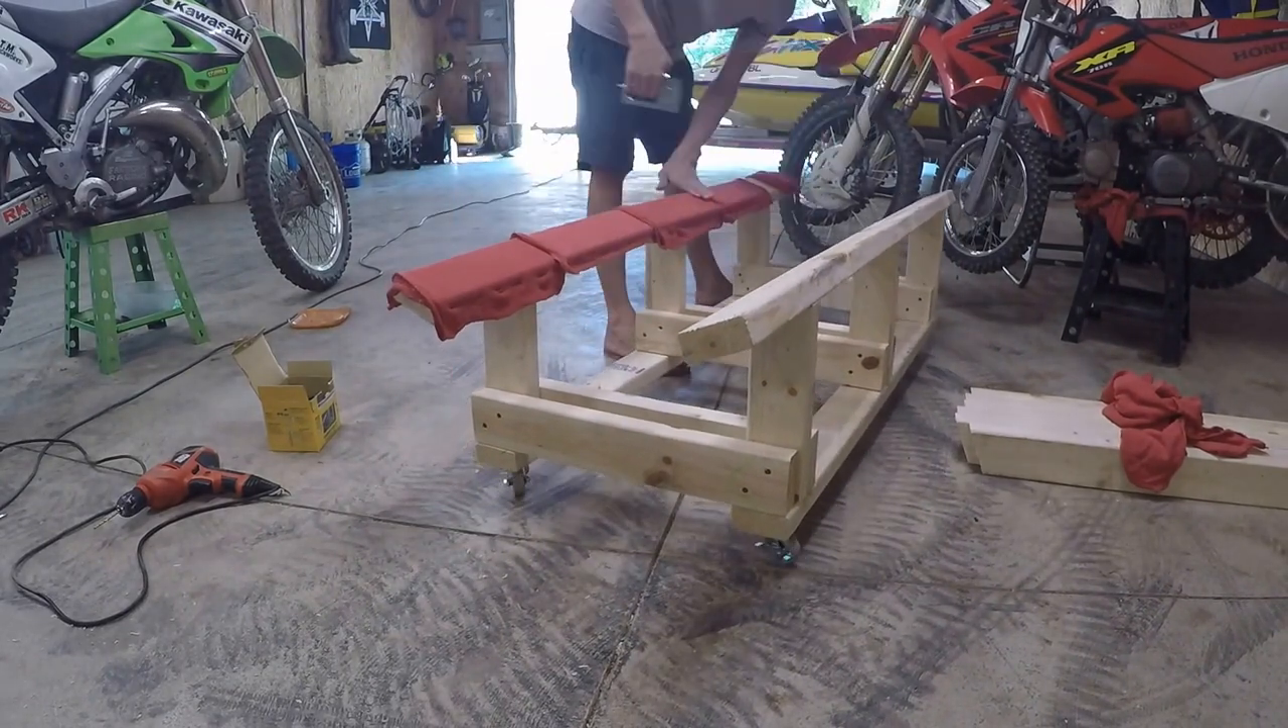So the cart's pretty much finished now we're just gonna be covering the bunks.